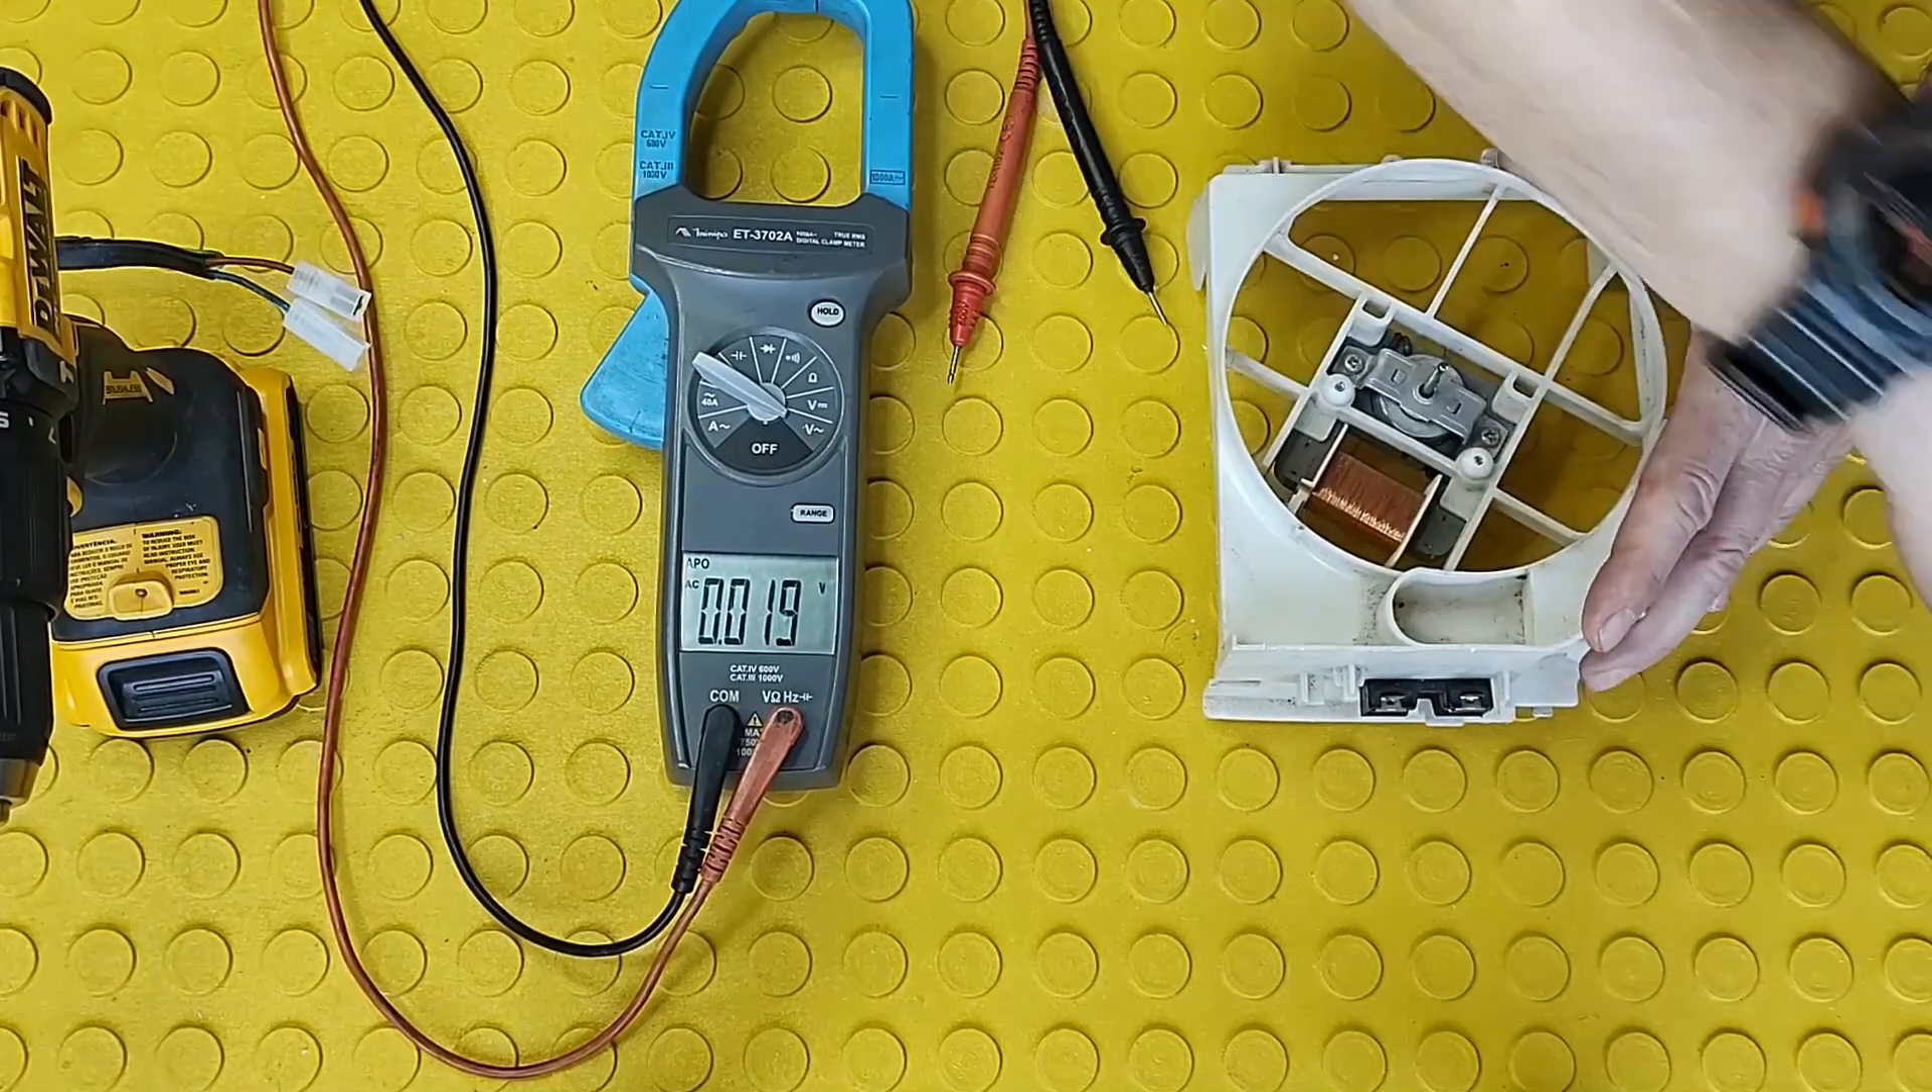Aqui olha, eu tenho o microventilador ainda no suporte que vai fixado no micro-ondas.